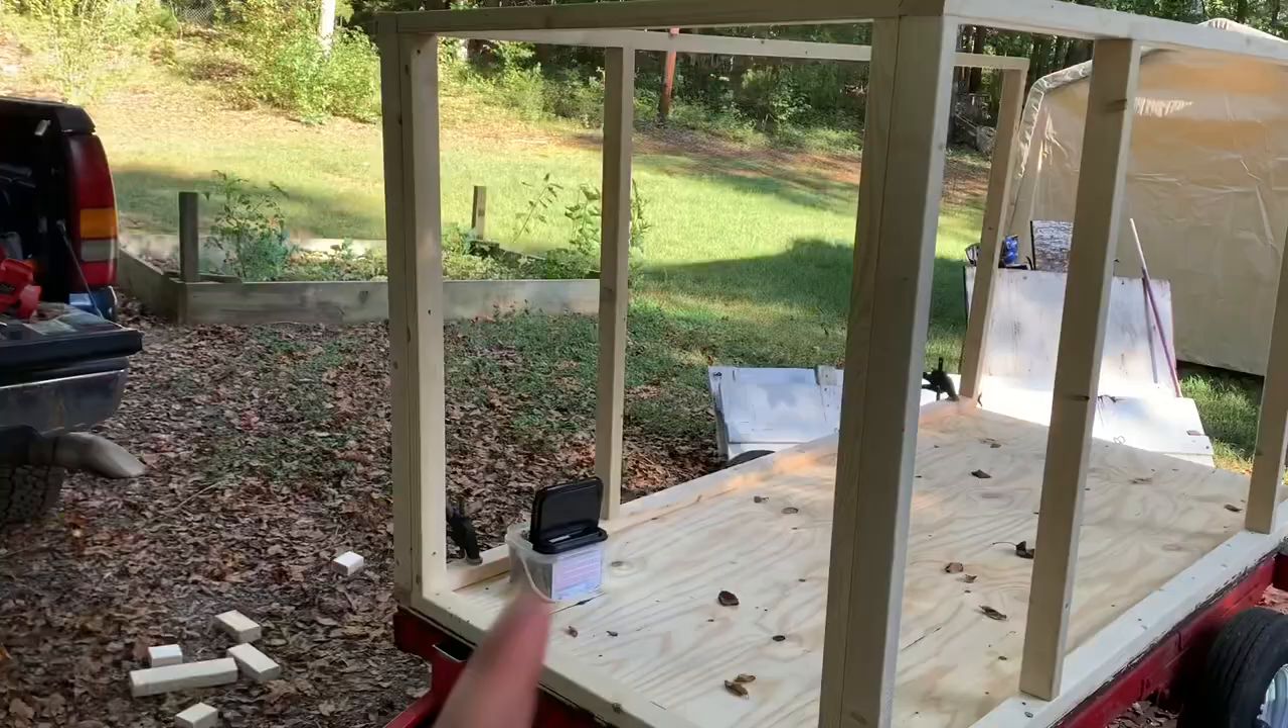I got the front side wall up. I'm going to put one more stud in the middle.